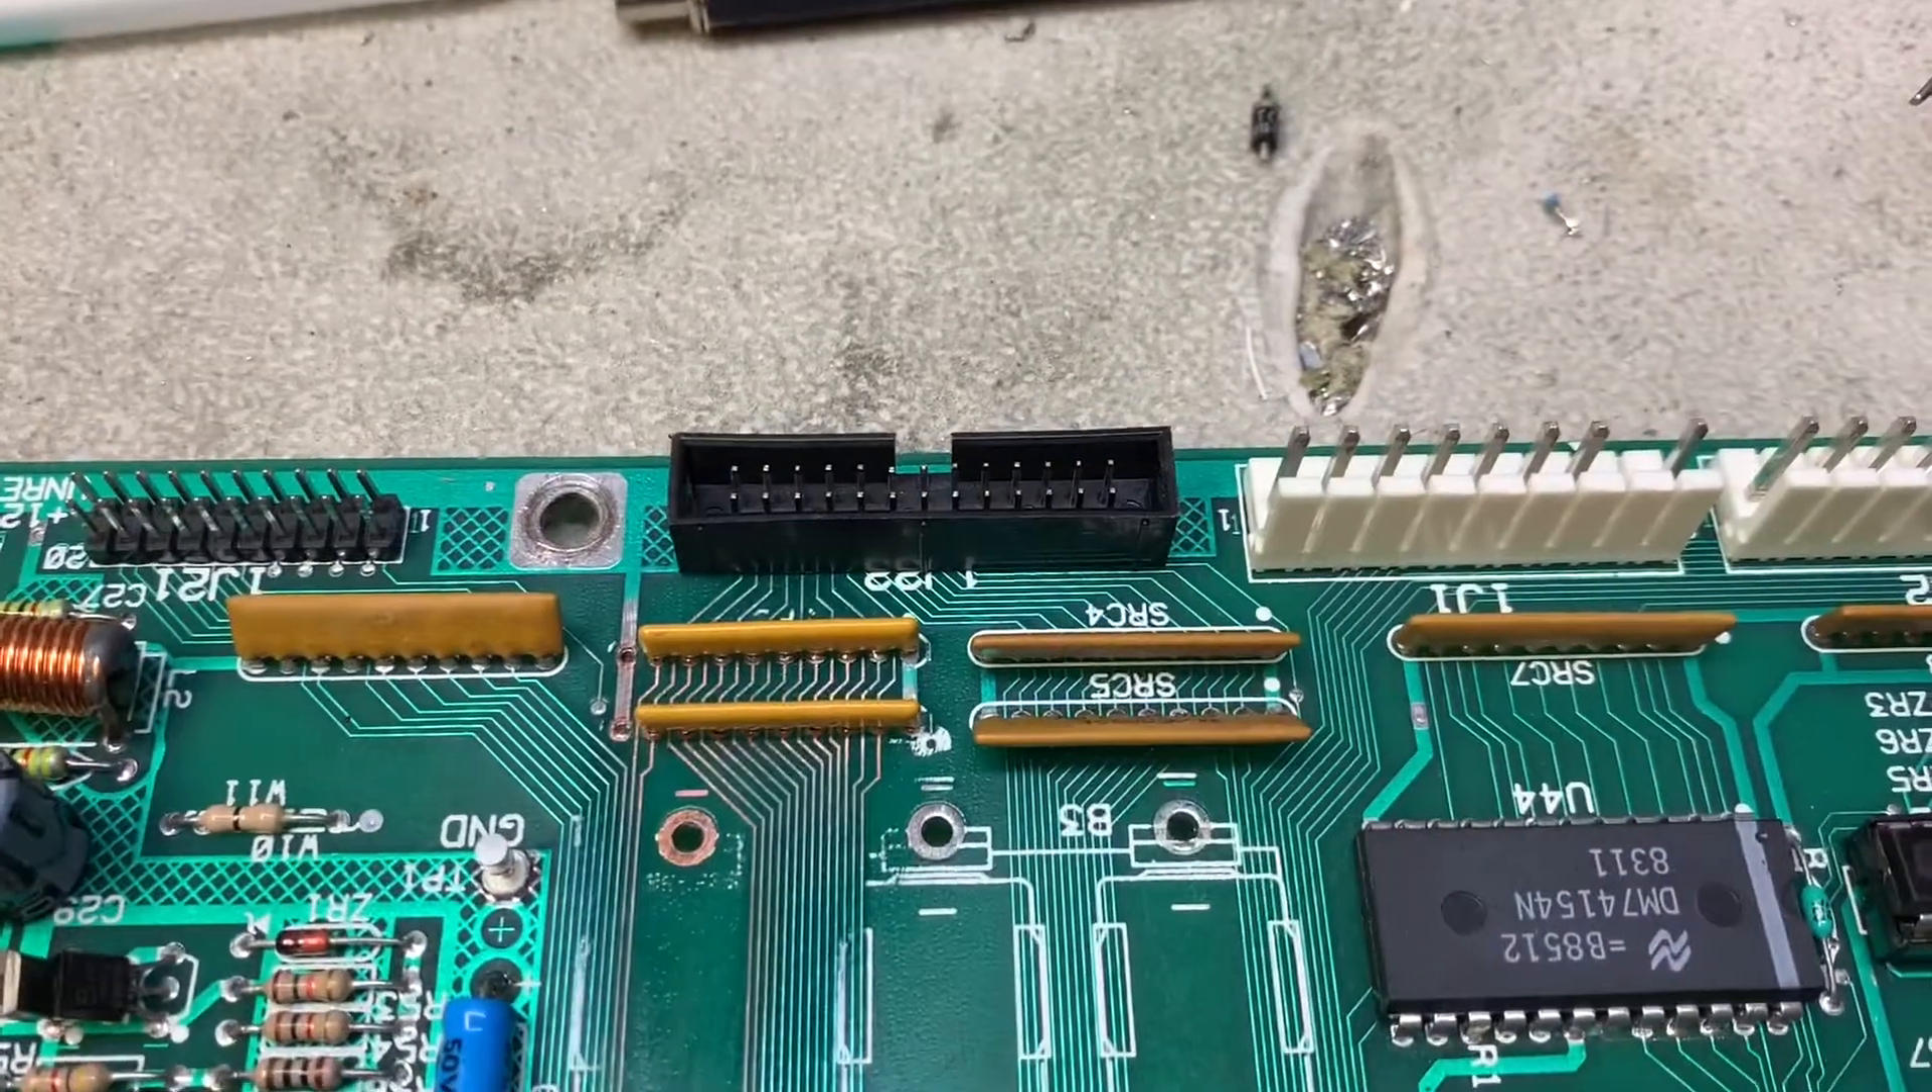Installed the box header as you can see here it fits nicely on this particular board.